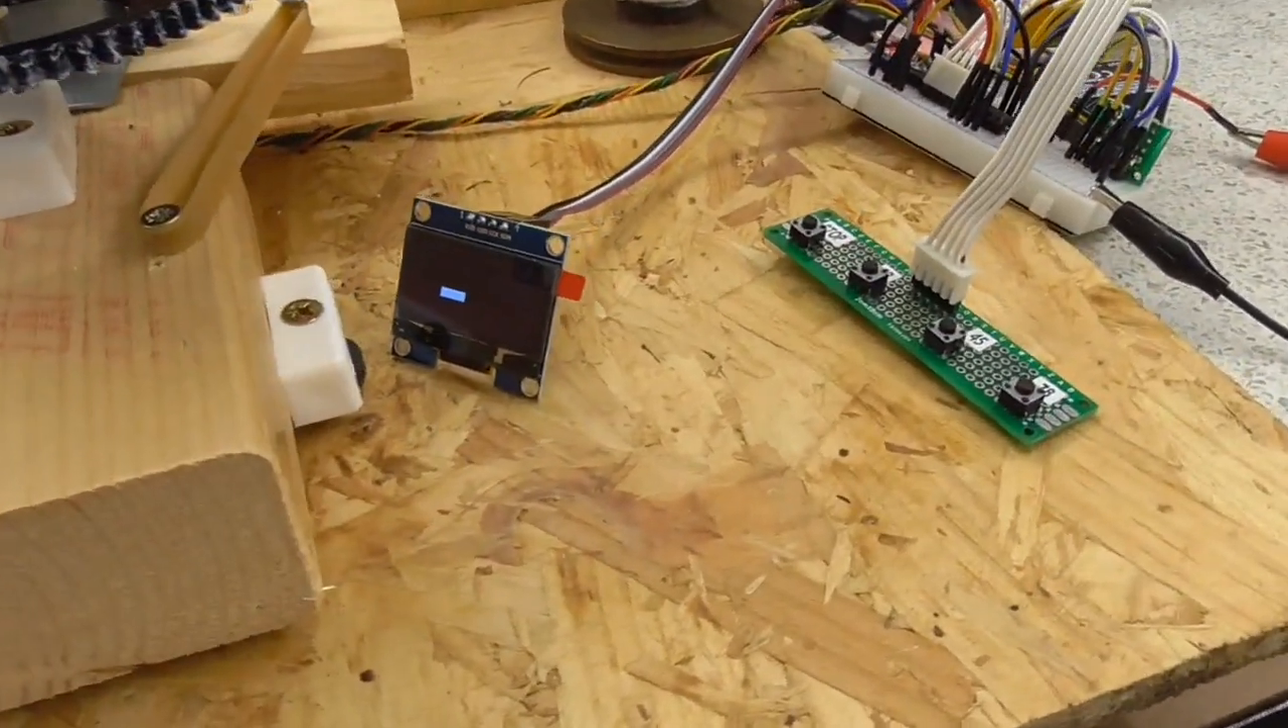I've fitted a little OLED display there.